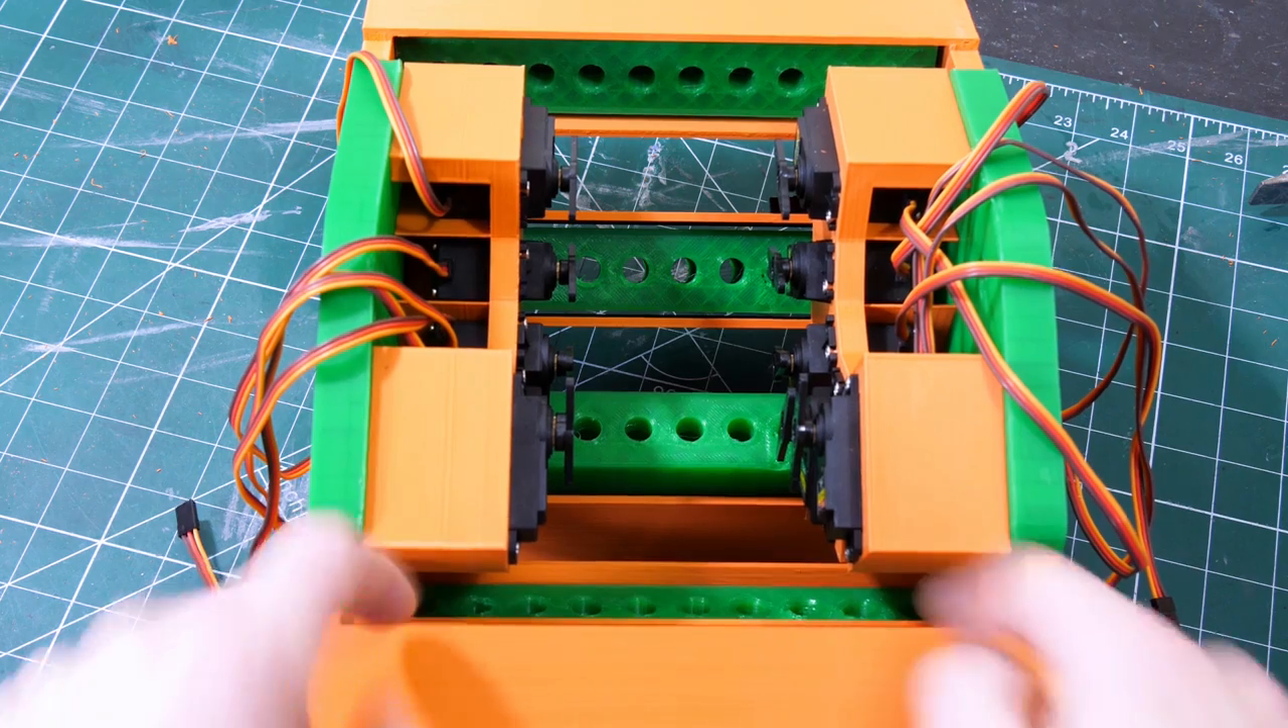So I just need to wire all these servos in now, all 10 of them, and write some code to rotate them.